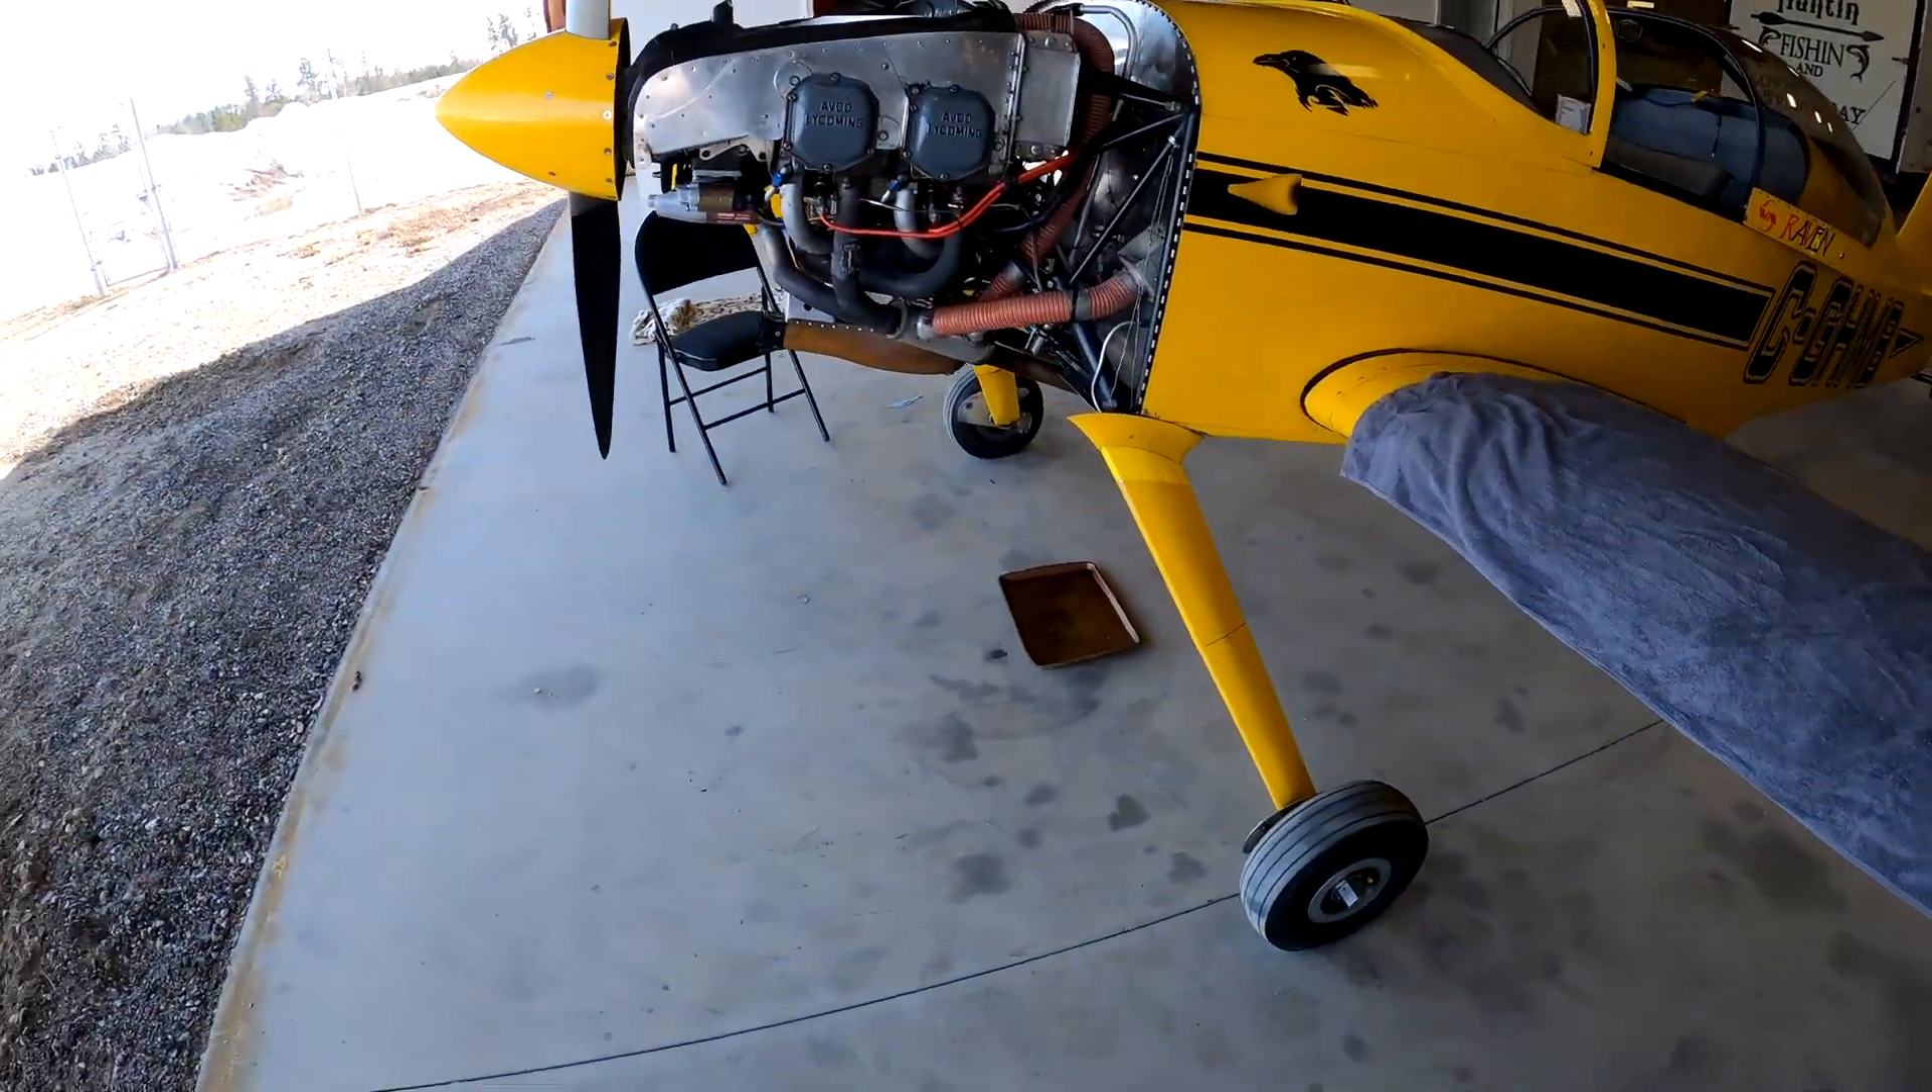Um, everything's more or less back together, except for up here at the front. So, uh, still got to put the wheel pants on.